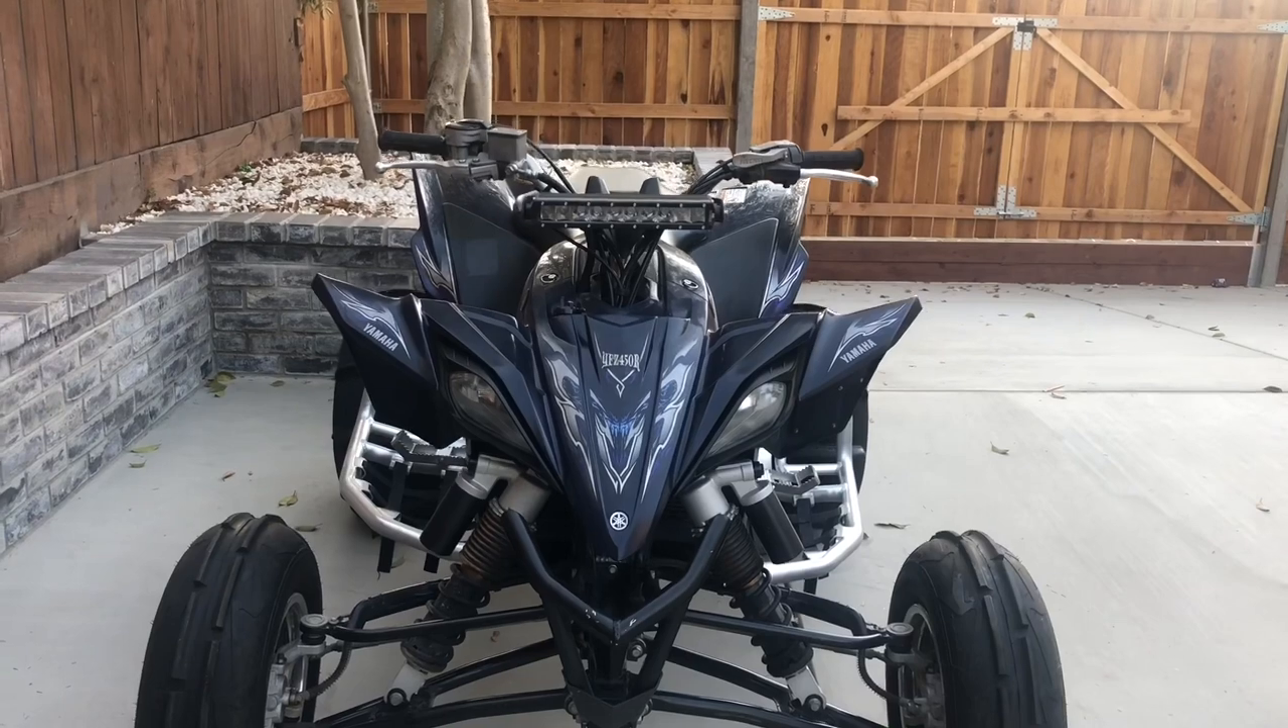Okay so the light bar is on it's all adjusted right in the middle.